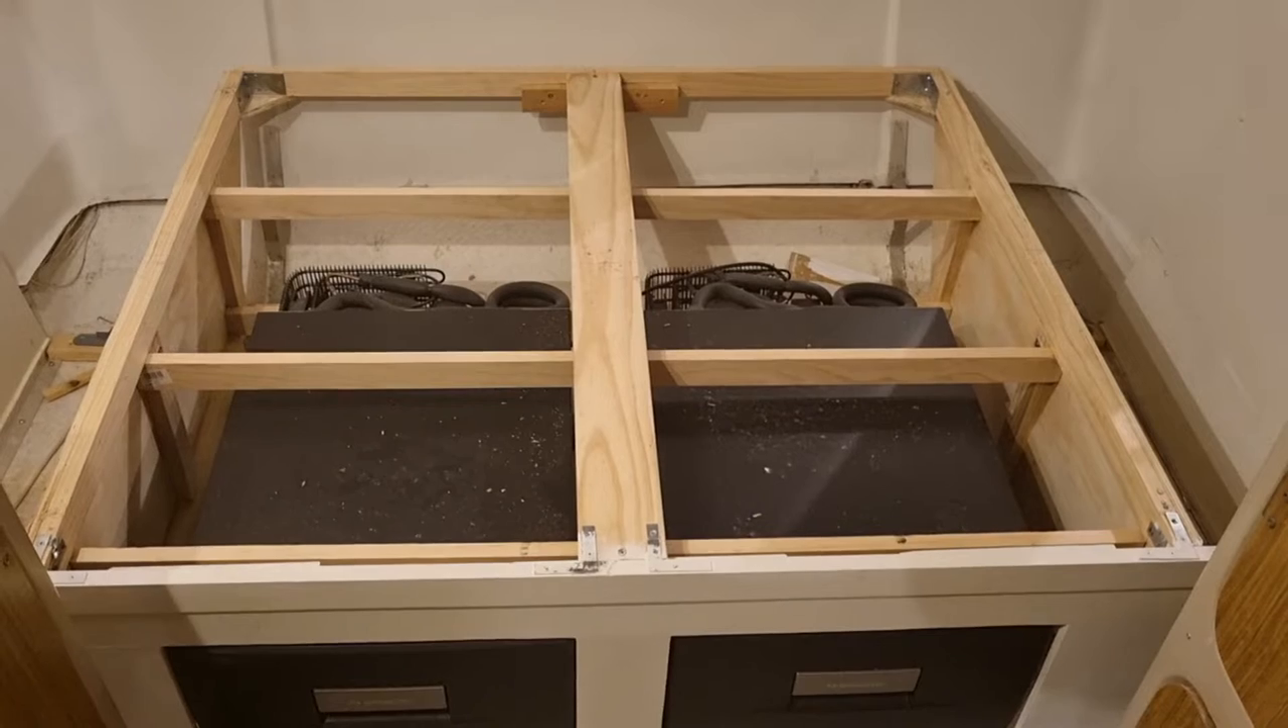Right, there's the frame all stripped down, and we're ready to go and get the plywood now.